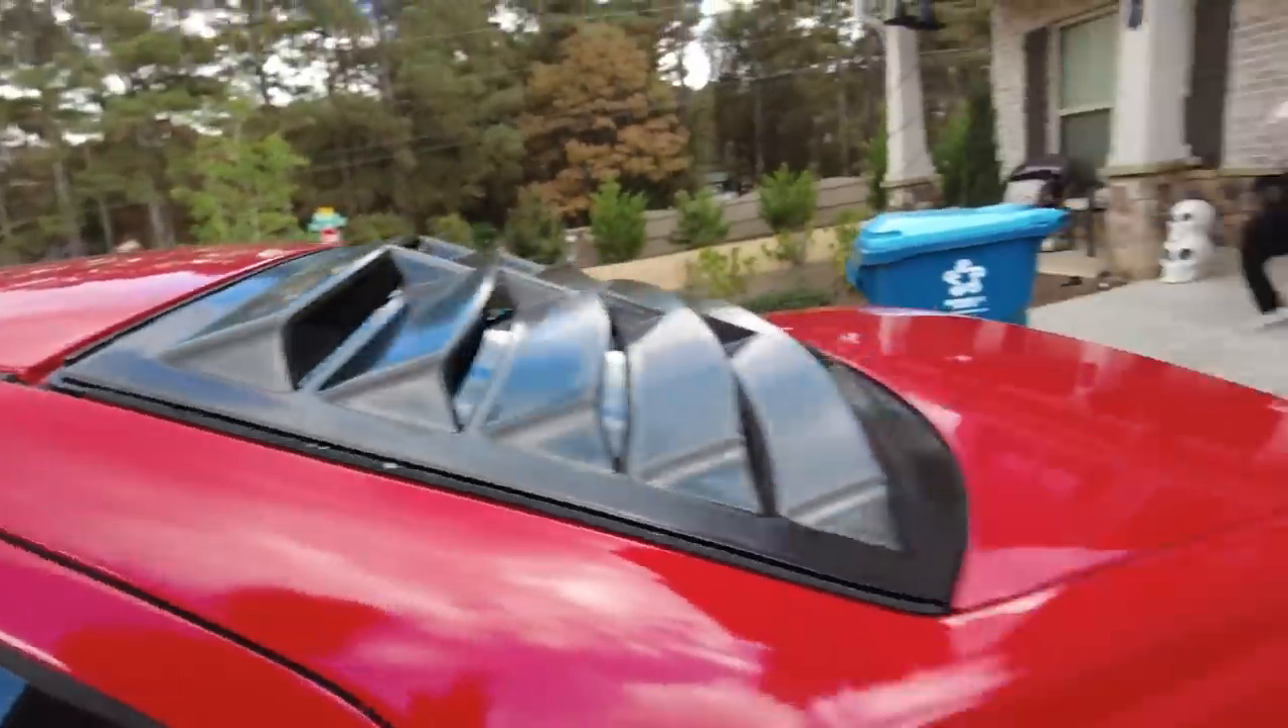Well i finally got louvers on an e36.